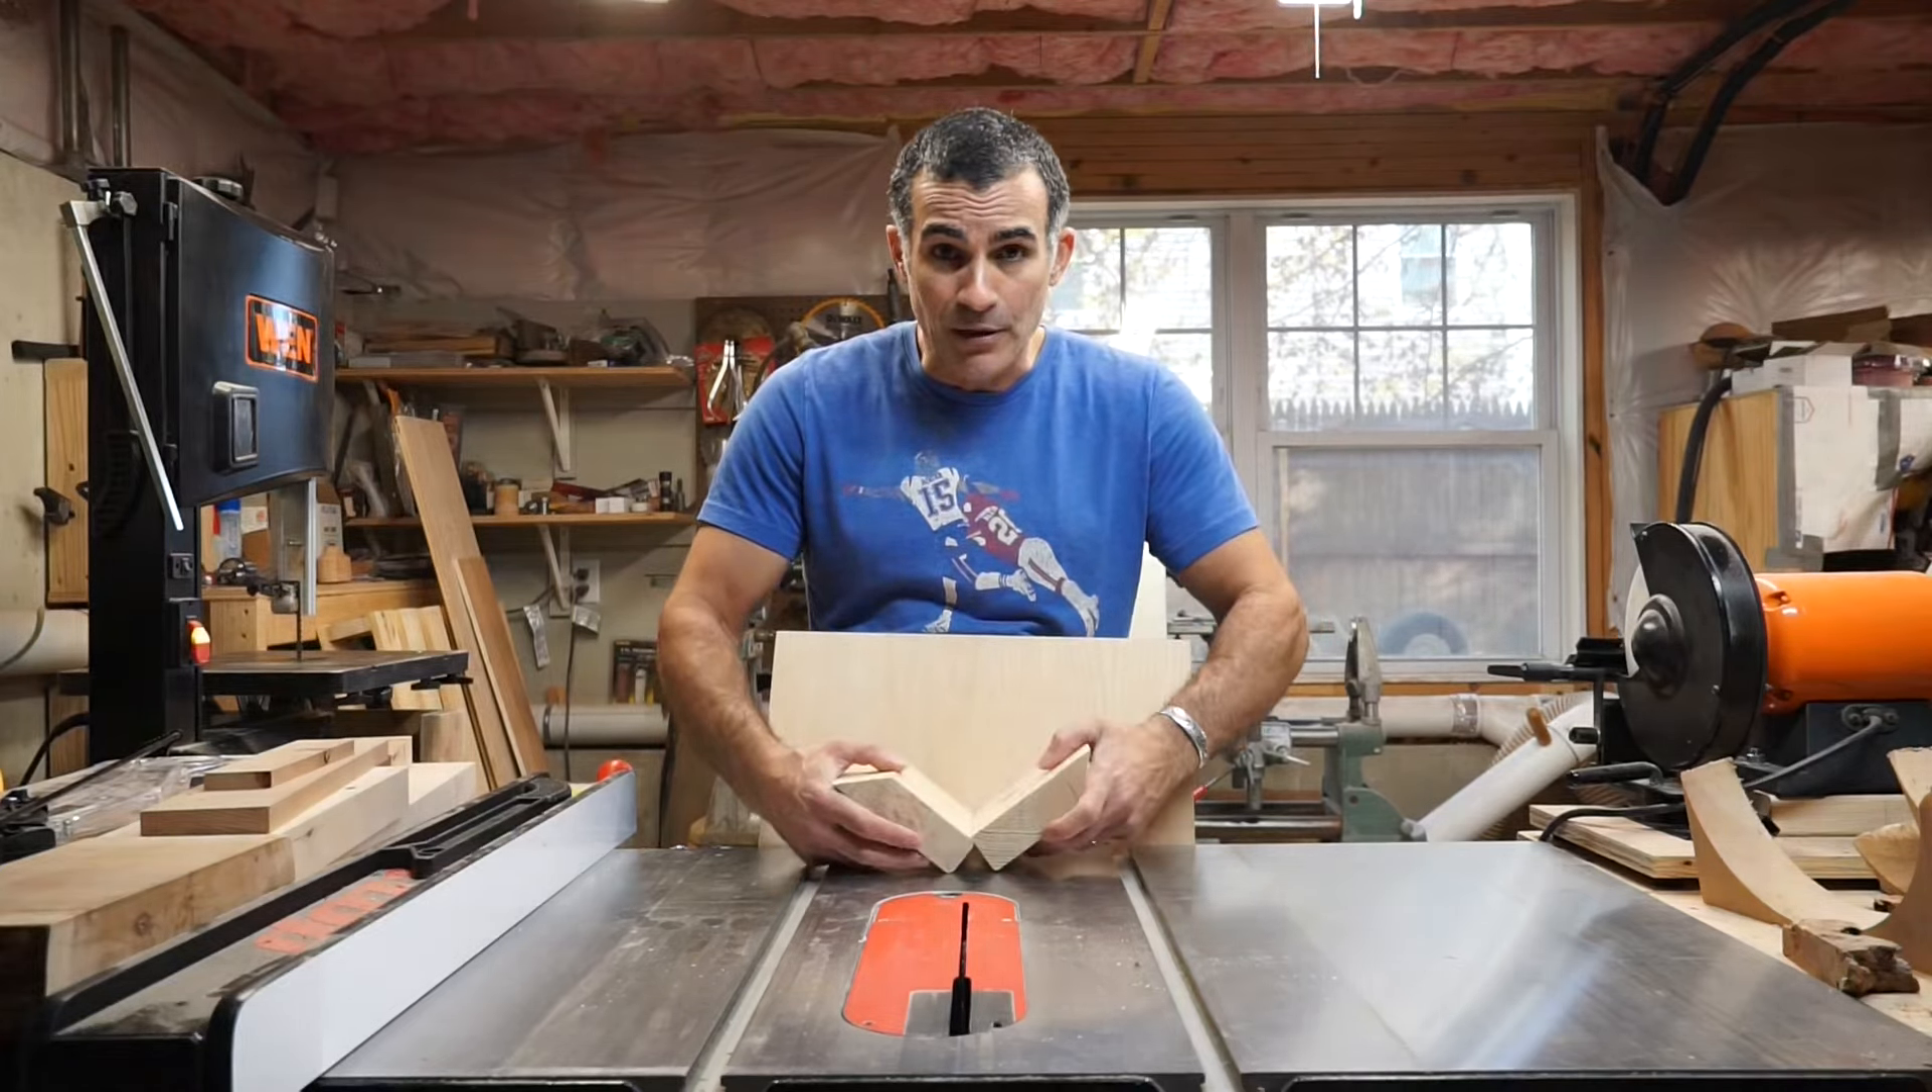Now, if I didn't make bevel cuts on these two pieces of 2x4, as we bring the 90-degree angle together for the jig, you can see the only thing making contact are the corners right here.